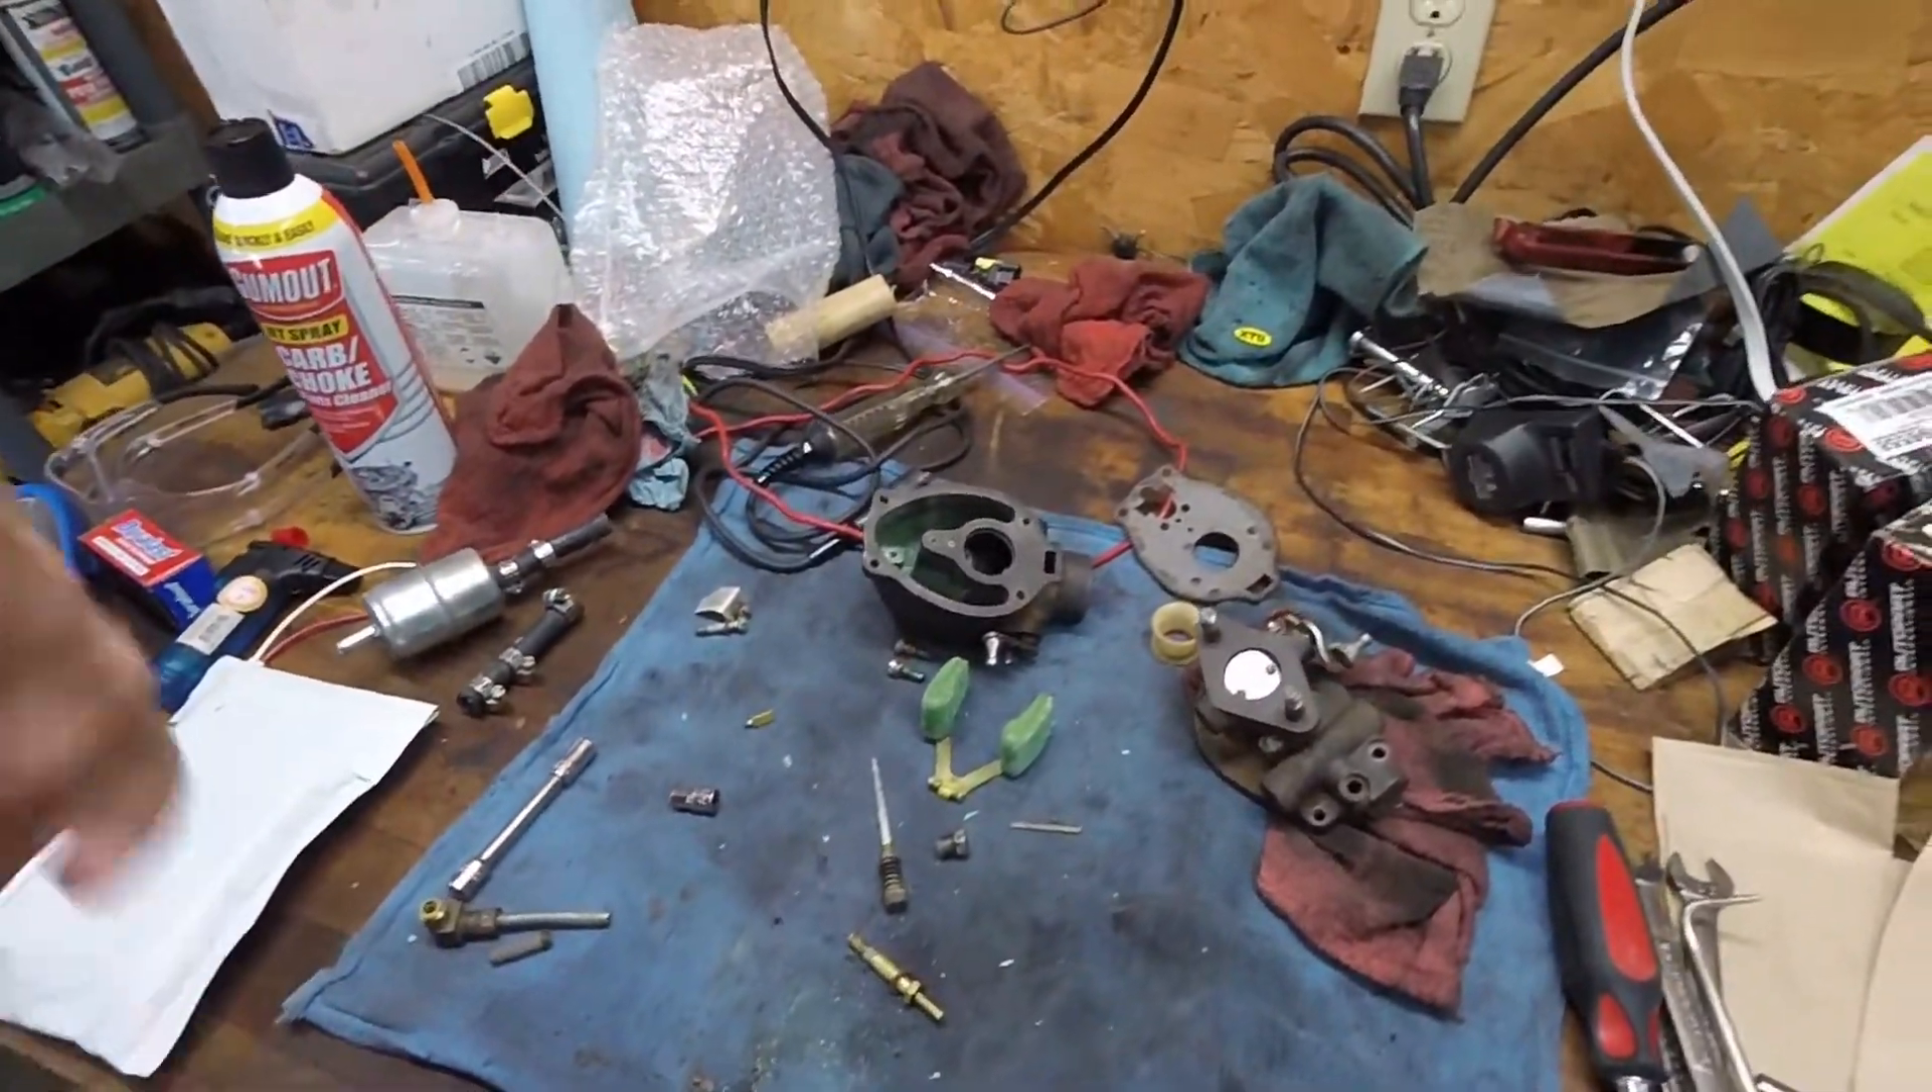So here's the carburetor all tore apart.